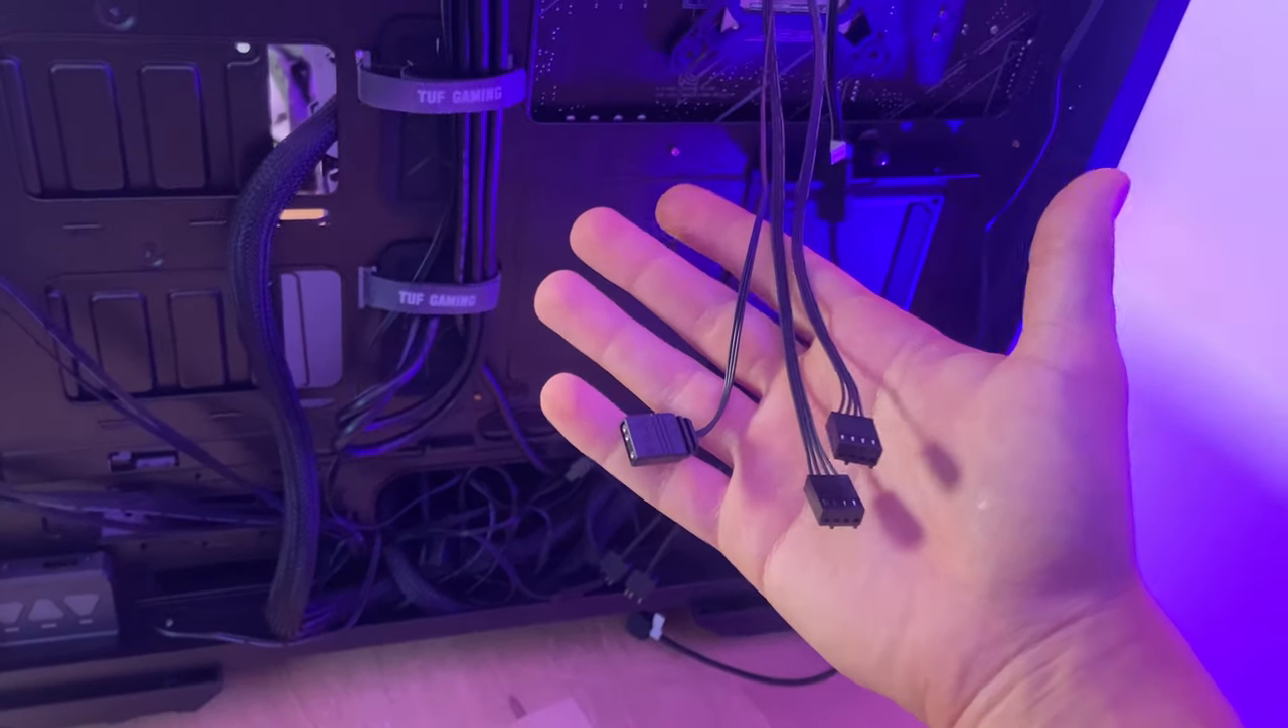Et maintenant, on se retrouve avec quelques câbles à brancher.